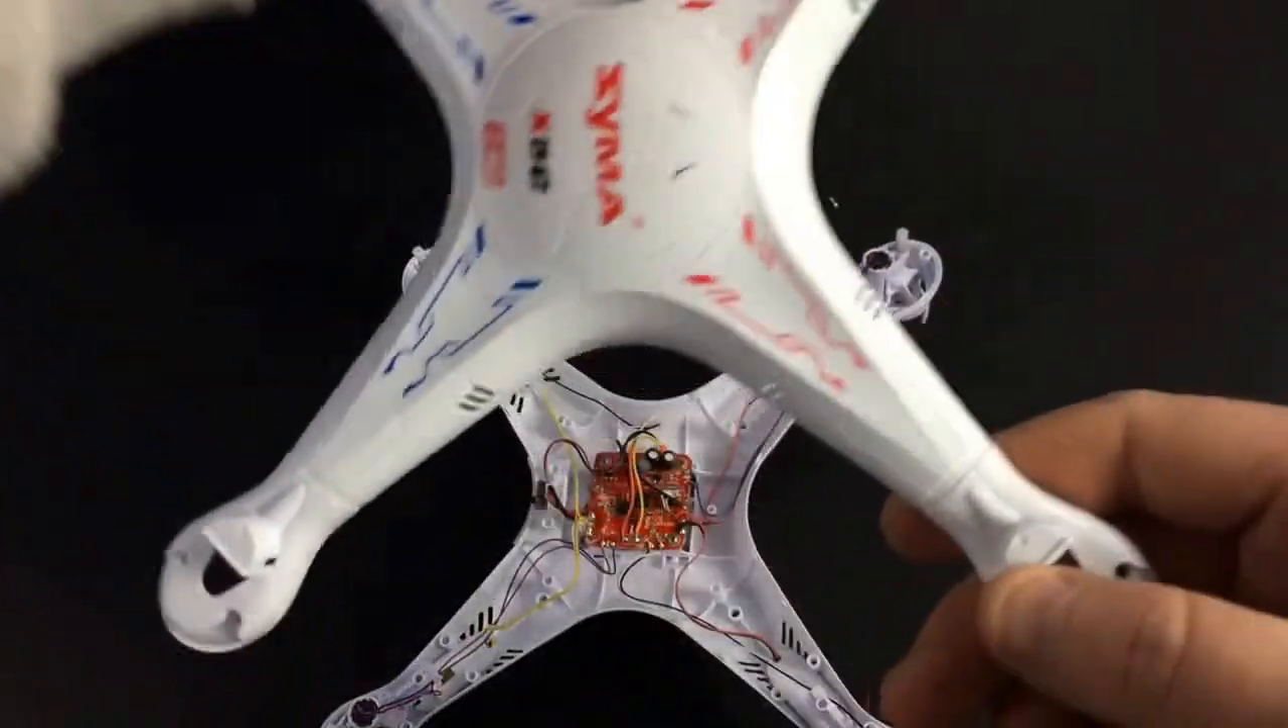And then yeah you'll have the two halves apart like I have here.